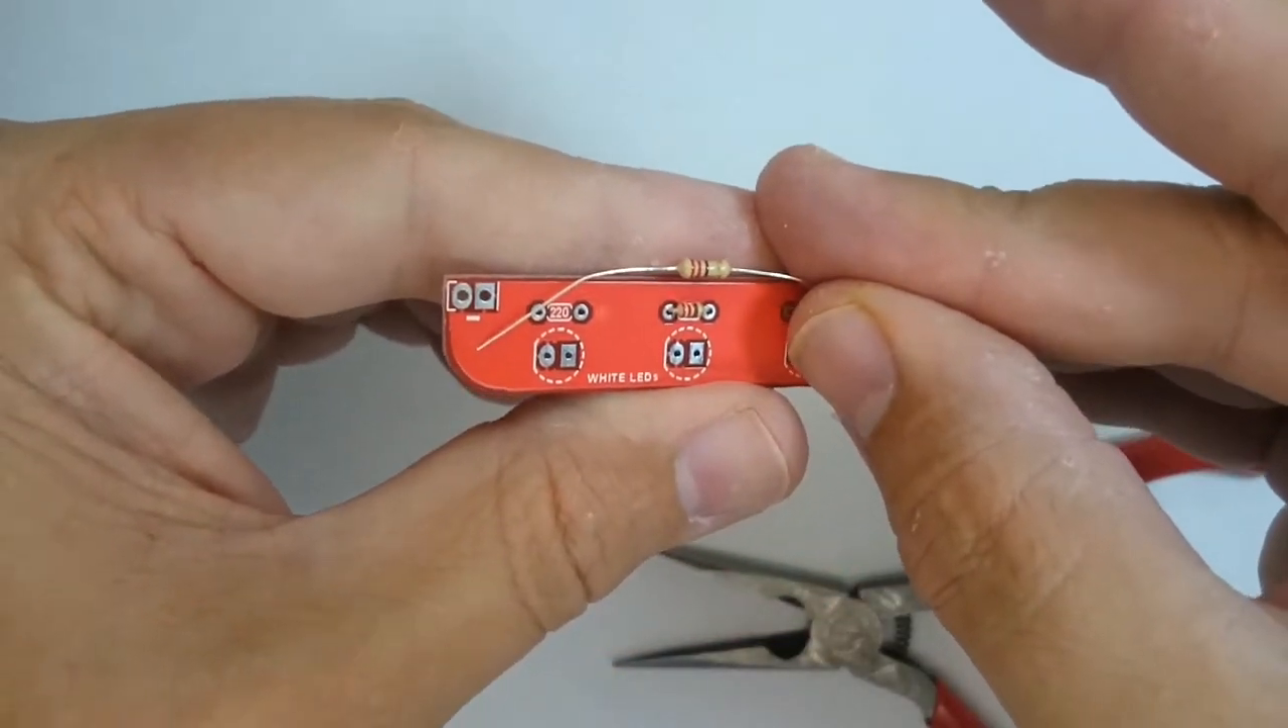The larger resistor as you can see here is too big for the allocated space and you won't be able to get it to lie down properly on the printed circuit board.